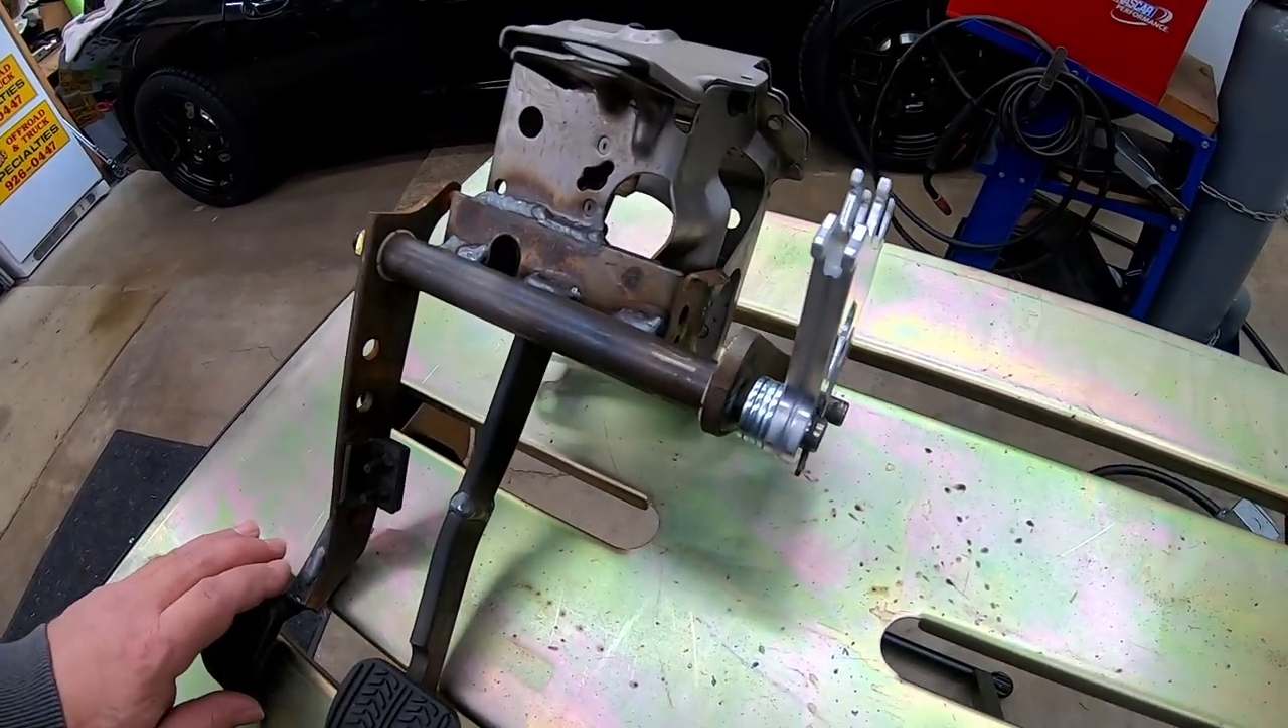I got the tube welded on, obviously. And got the quadrant put on.